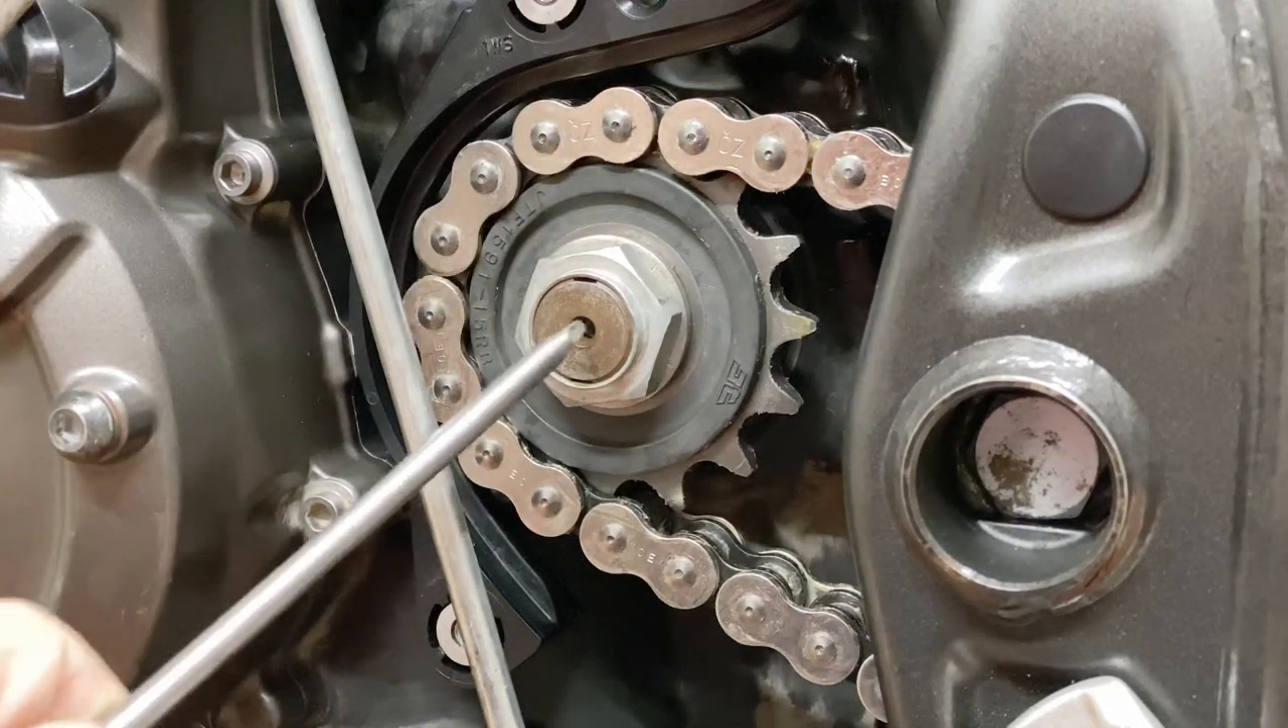So the new sprocket is in, new chain is in, everything clean. The nut is torqued to 95 Nm.